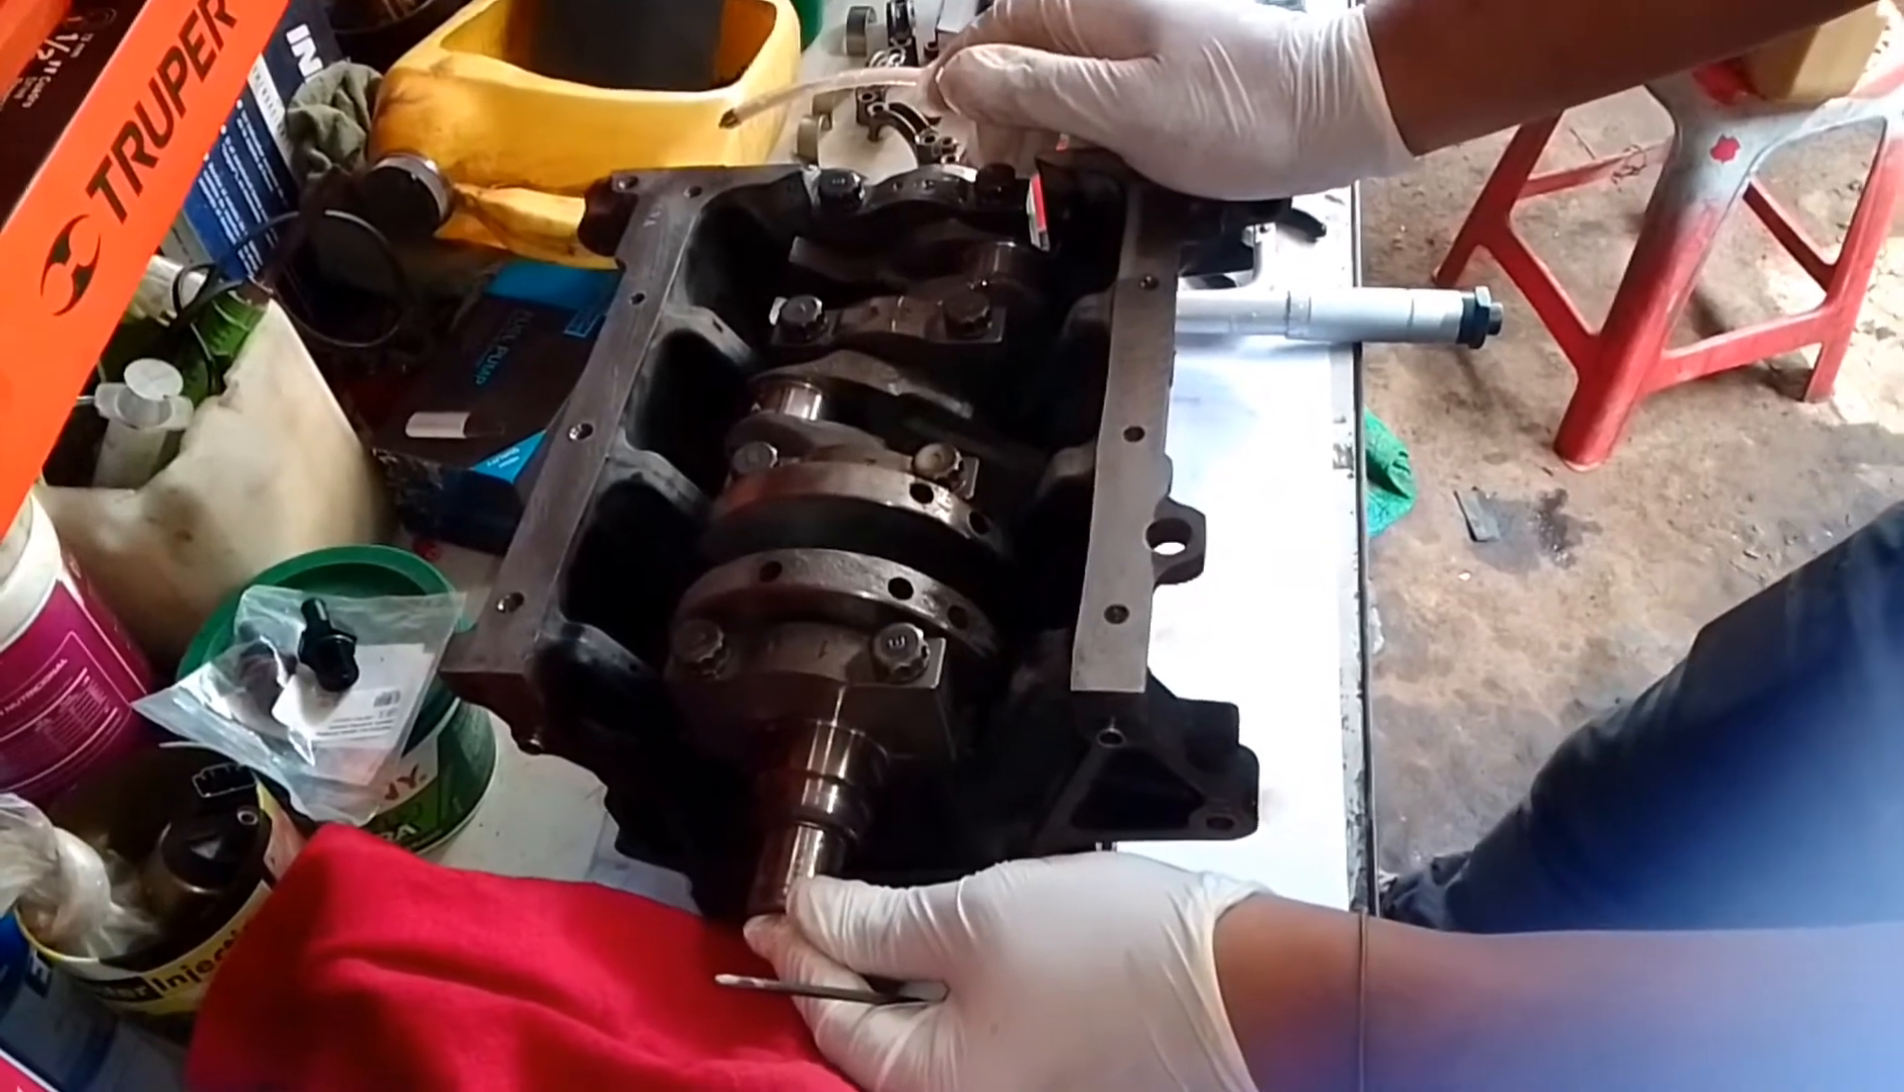Ahorita ya tenemos presentado lo que es el cigüeñal con las tapas de bancada puestas.